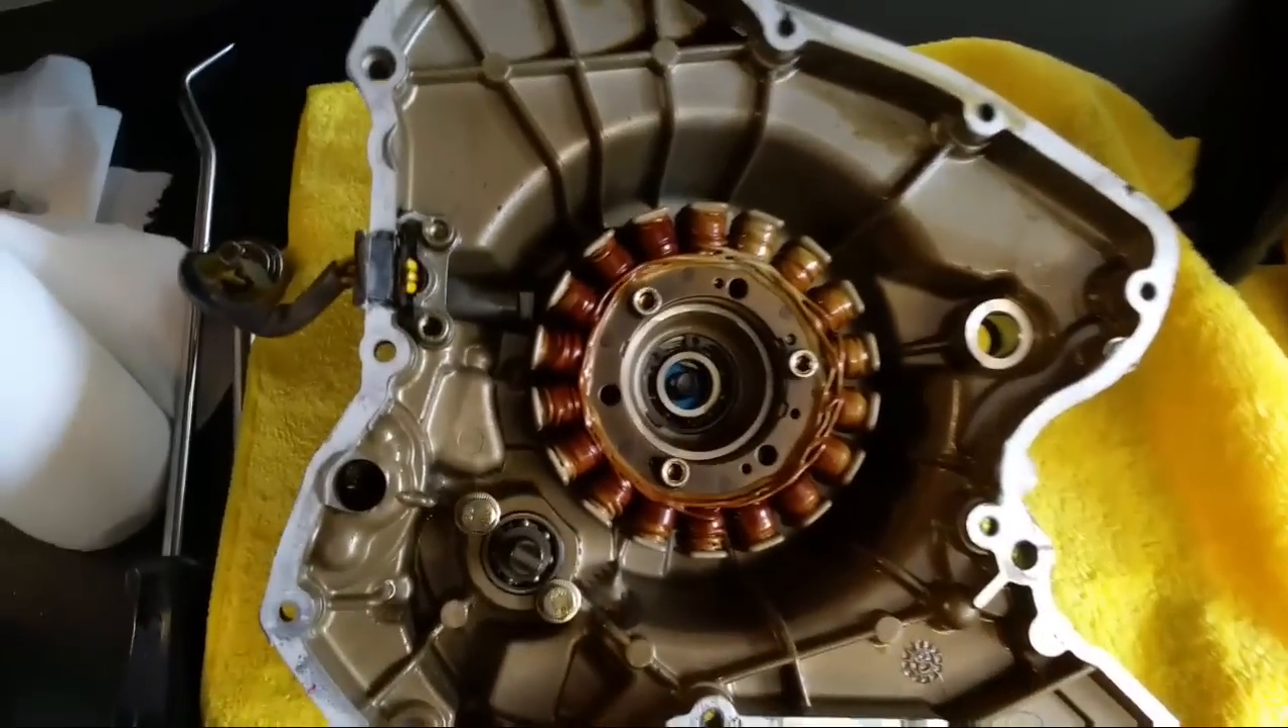I've got the cover off here.